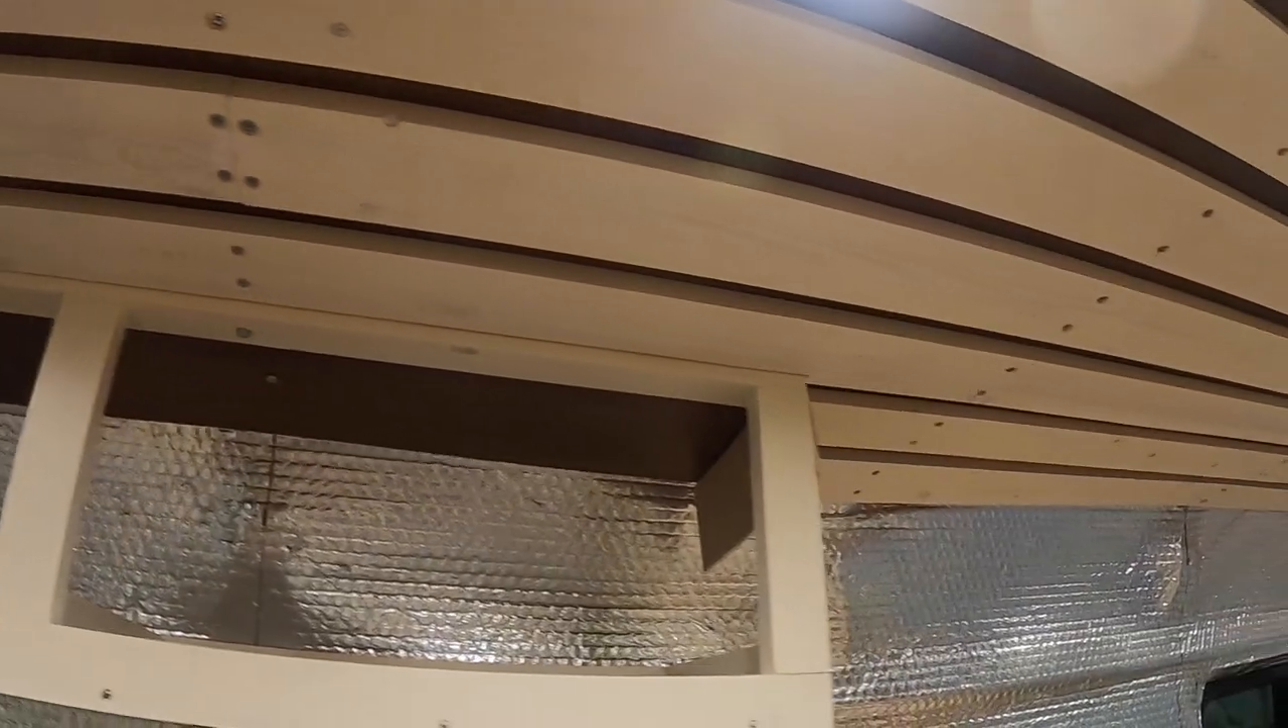So we attached our ceiling with screws in every single rib and they are going straight into the metal of our van.